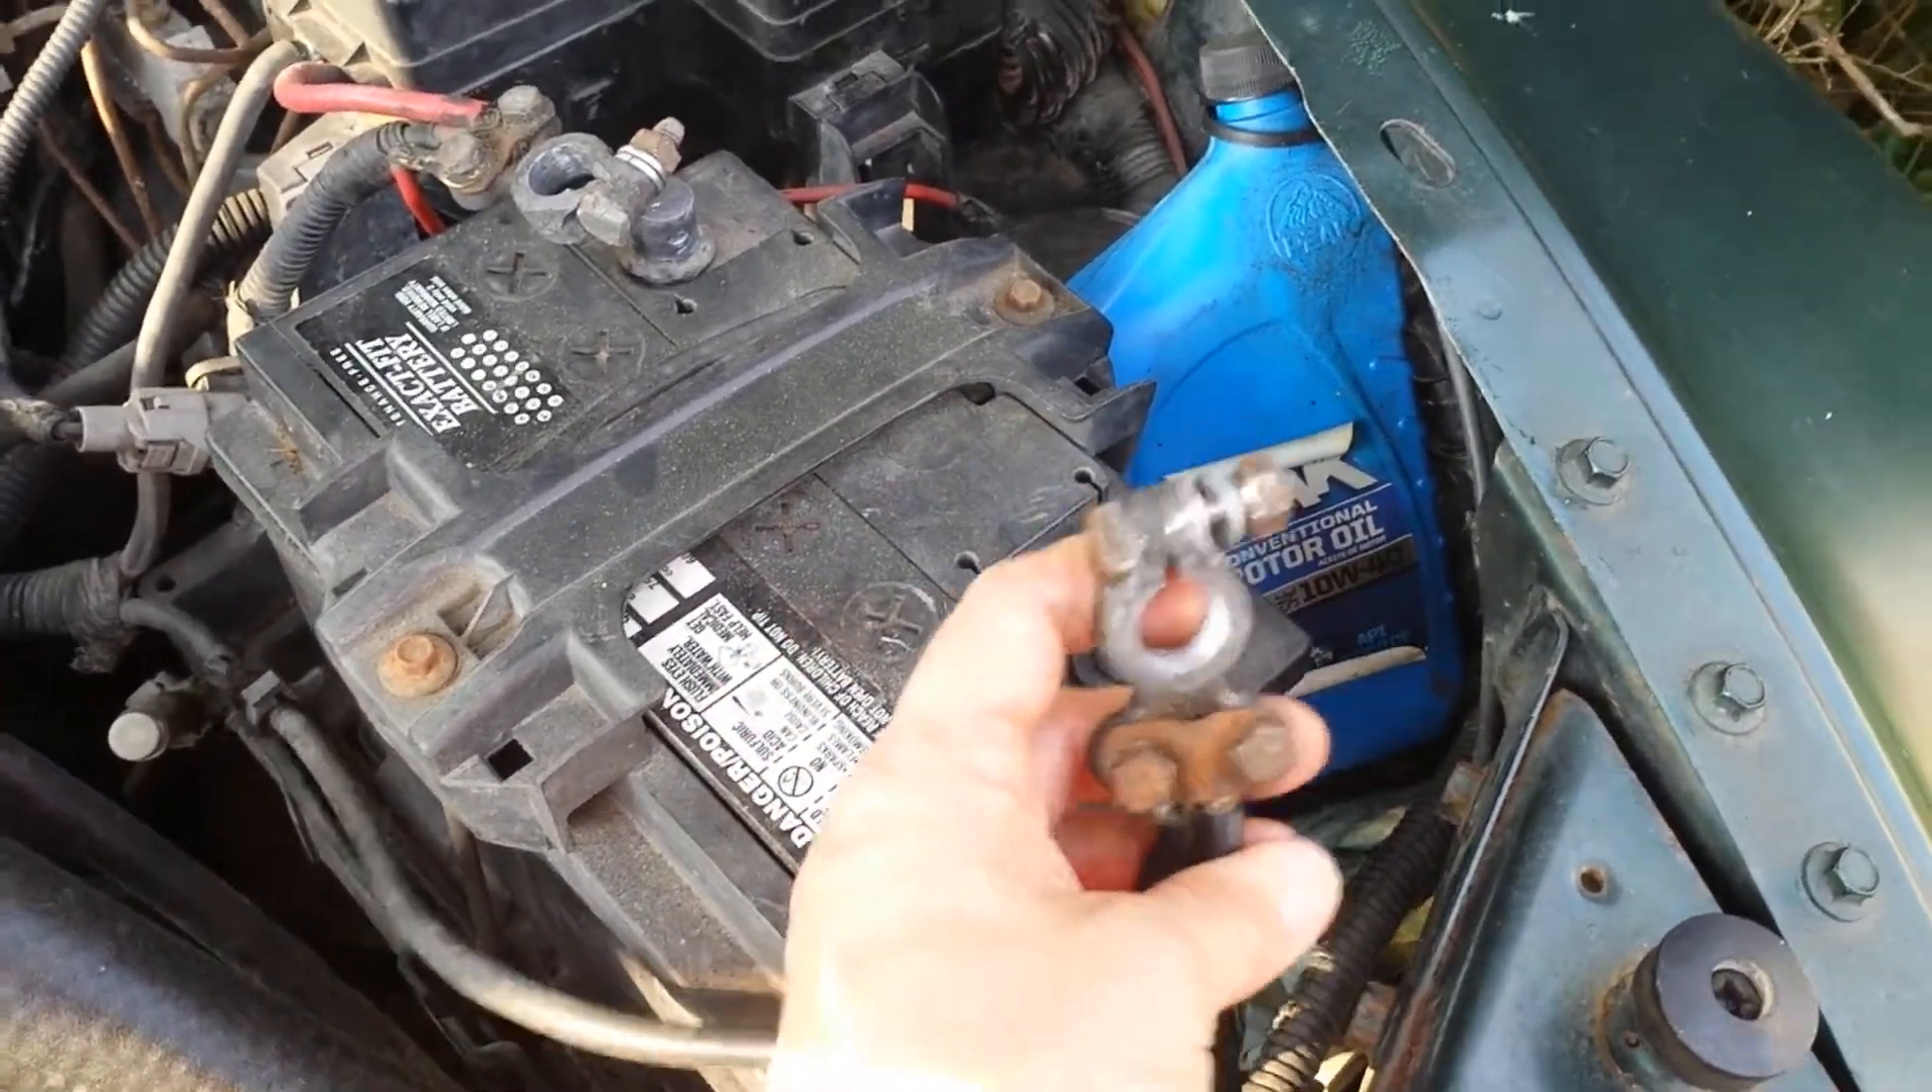As you can see, I've already removed the terminal clamps from the battery.